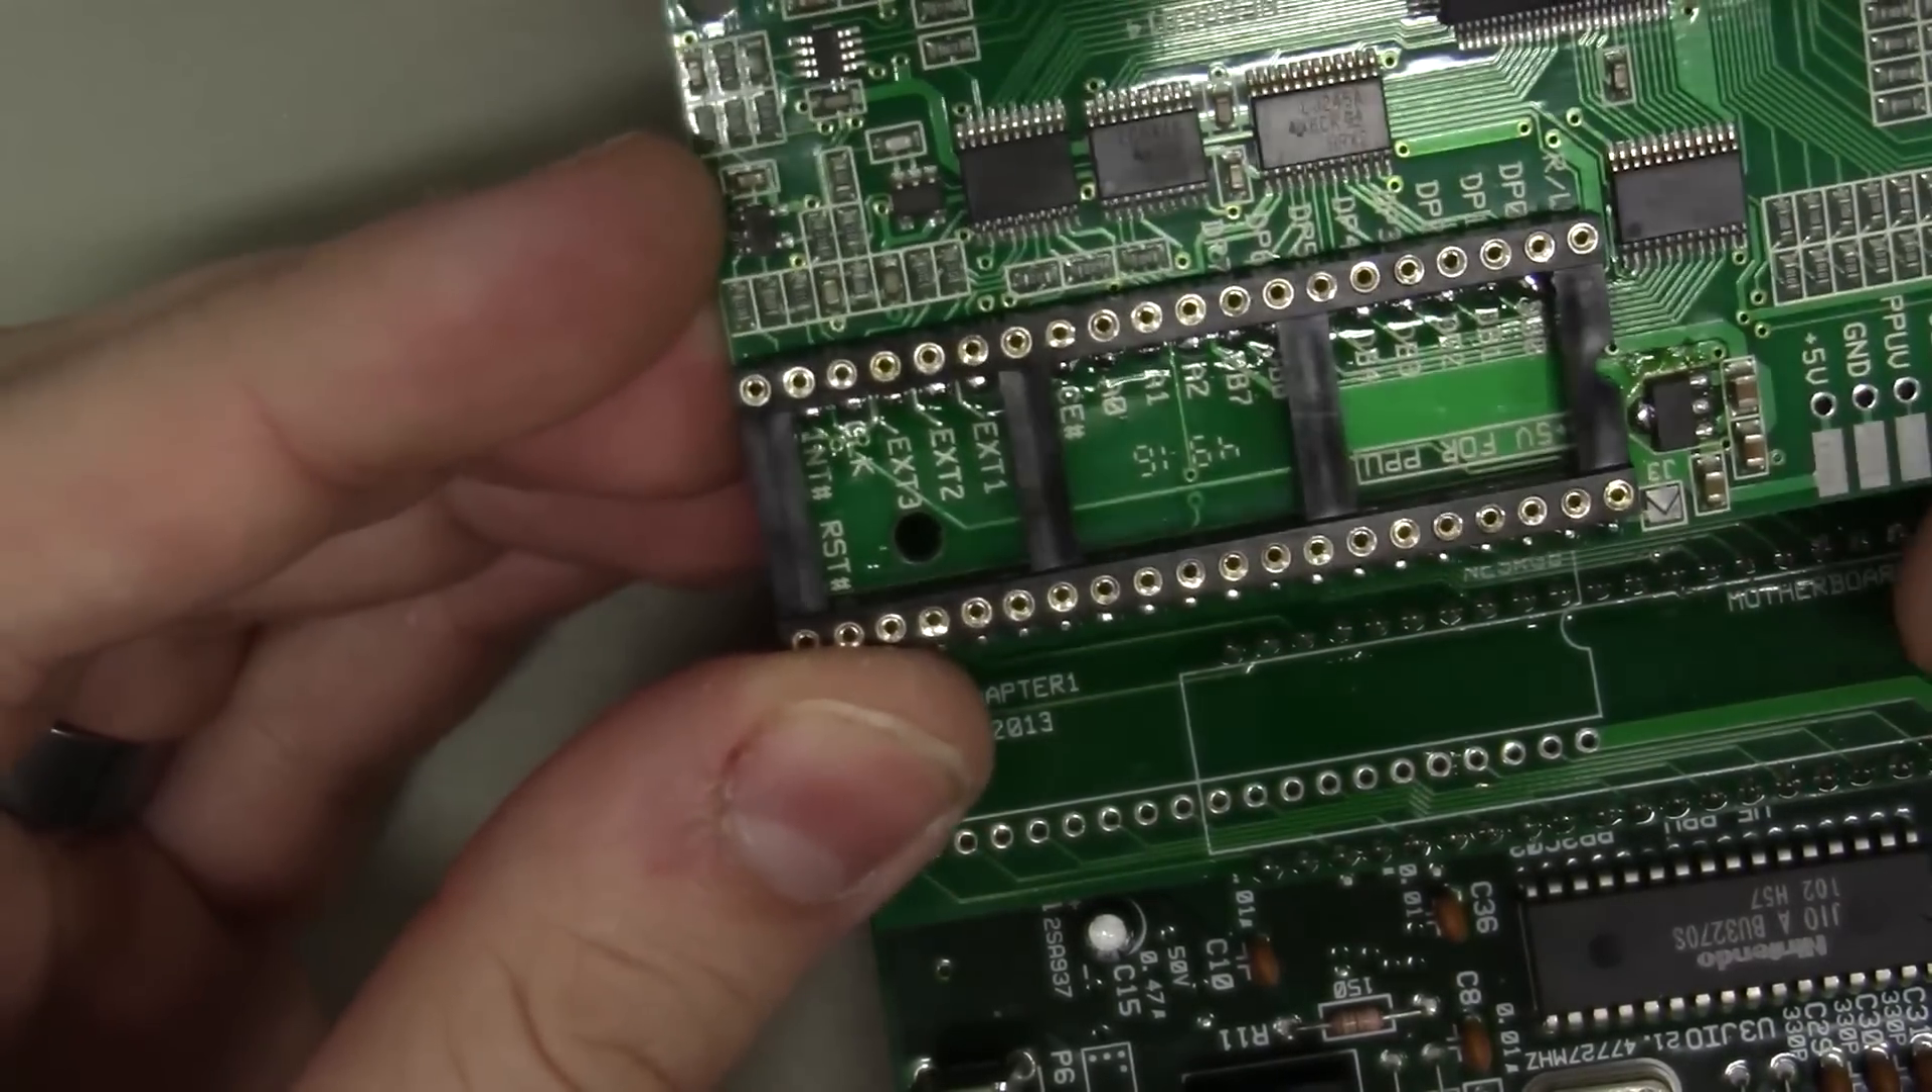We got the socket in place.